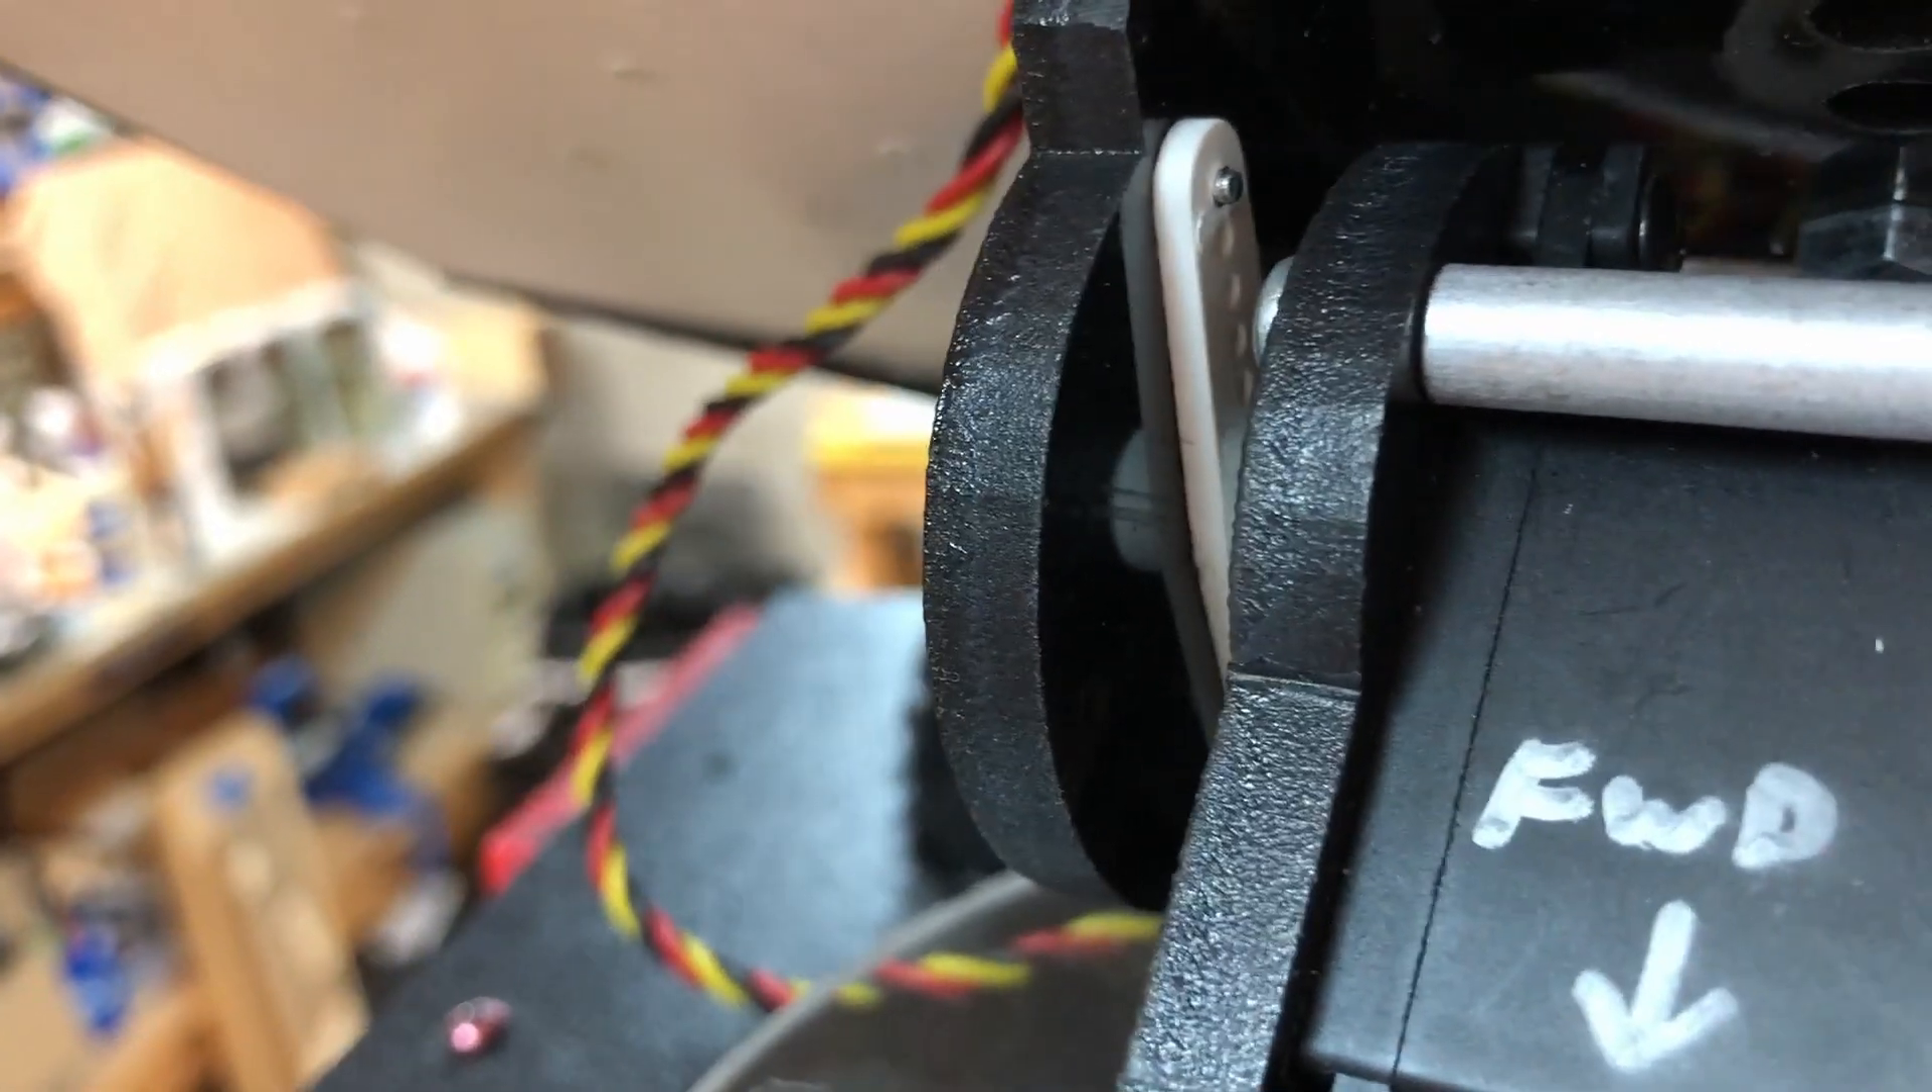There is a white servo horn attached on there and there used to be a red one.